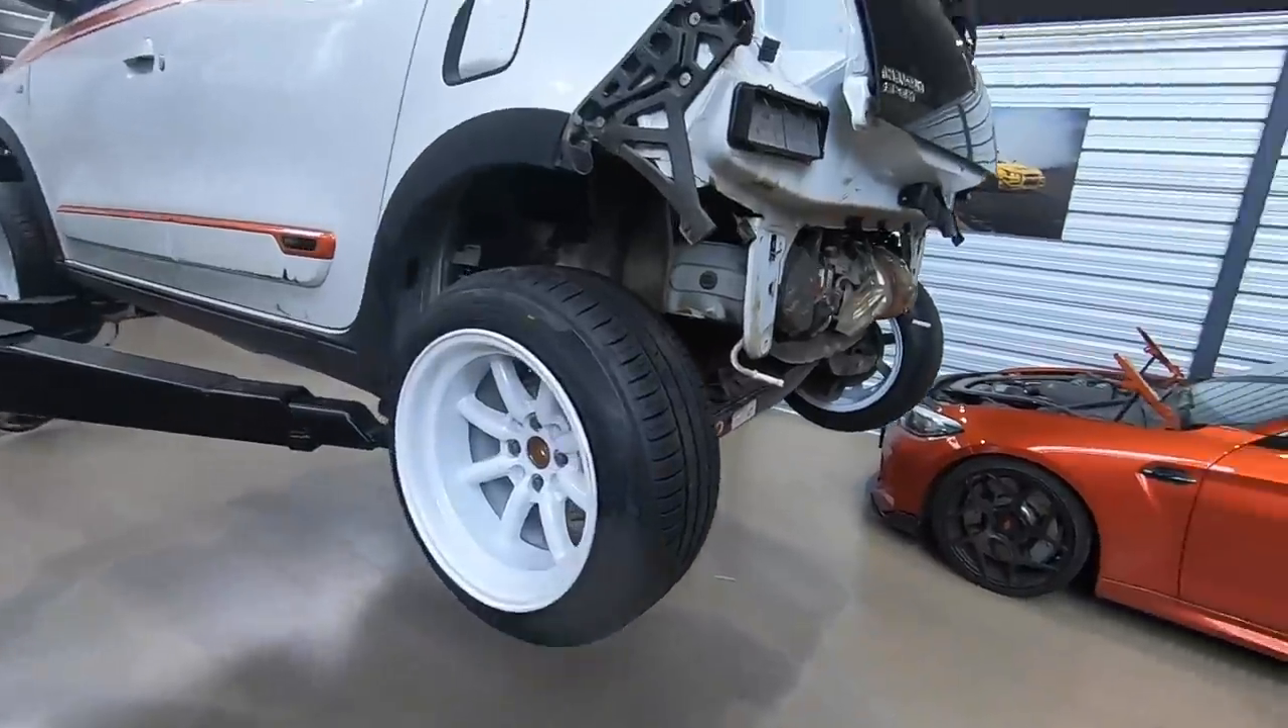So the rims are on and the tires we are just lacking the bumpers.